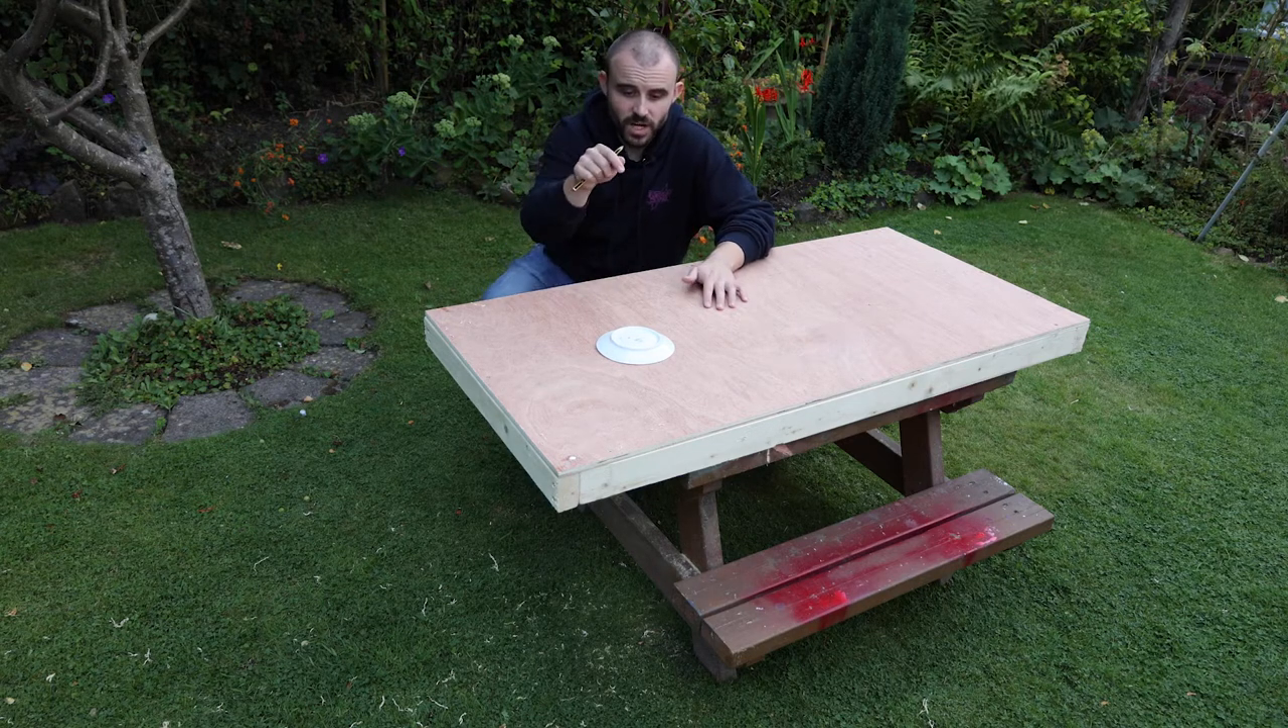Now that all the main parts are together we've got the frame done and we've got the plywood on we need to cut out a hole for where the bean bags are going to be thrown into.